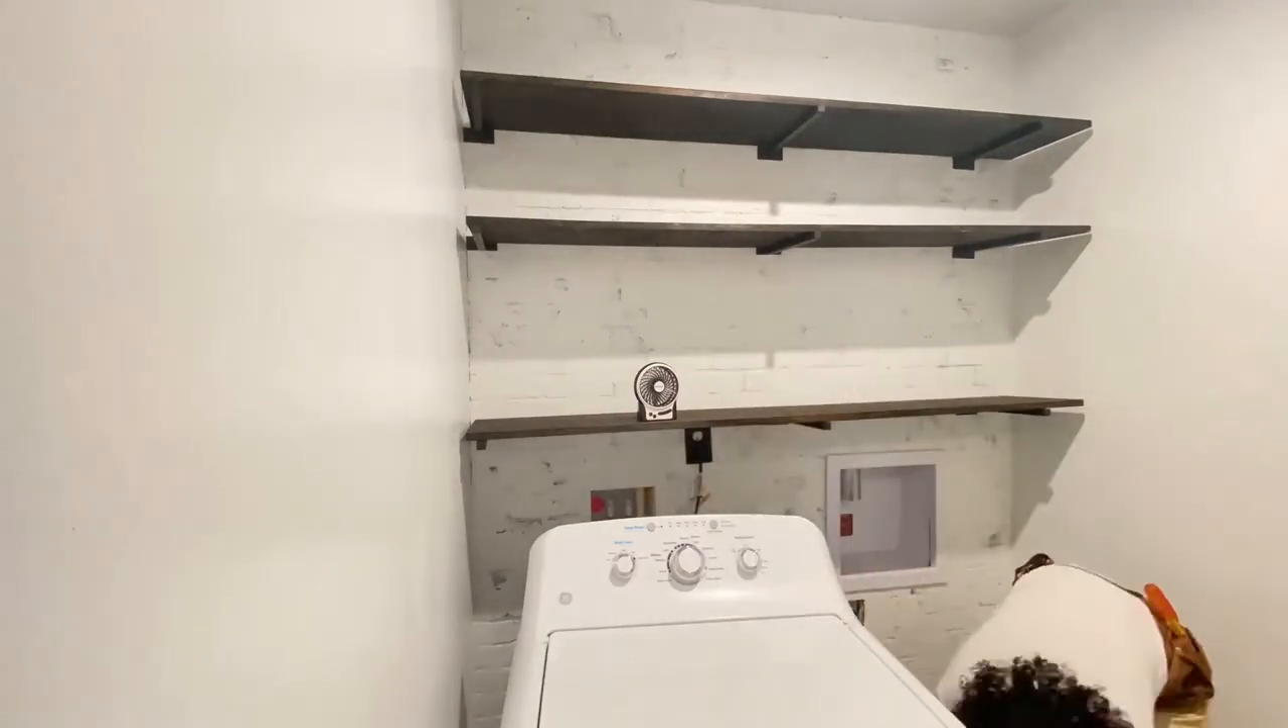And here's the final product of the shelf install.